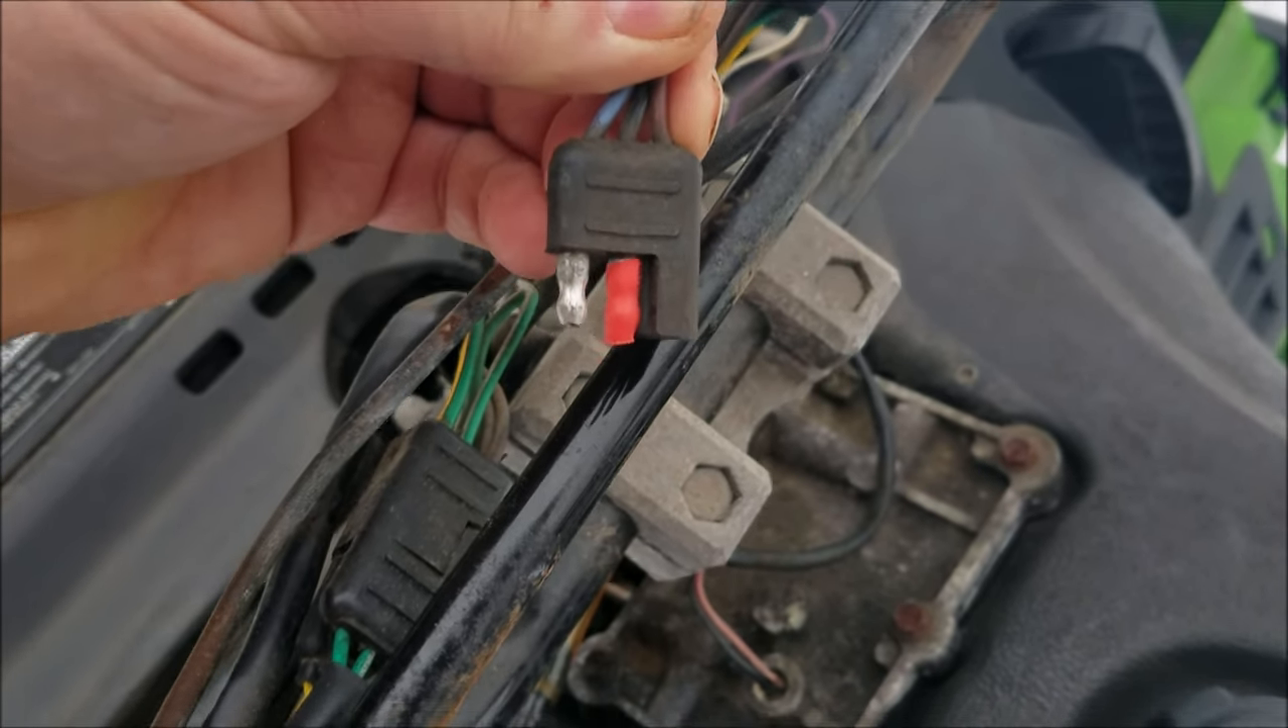So I got this red piece of shrink tube over that middle wire there and I'm going to plug this back up and uh see if it fixes the problem and we still have a uh kill switch that works.